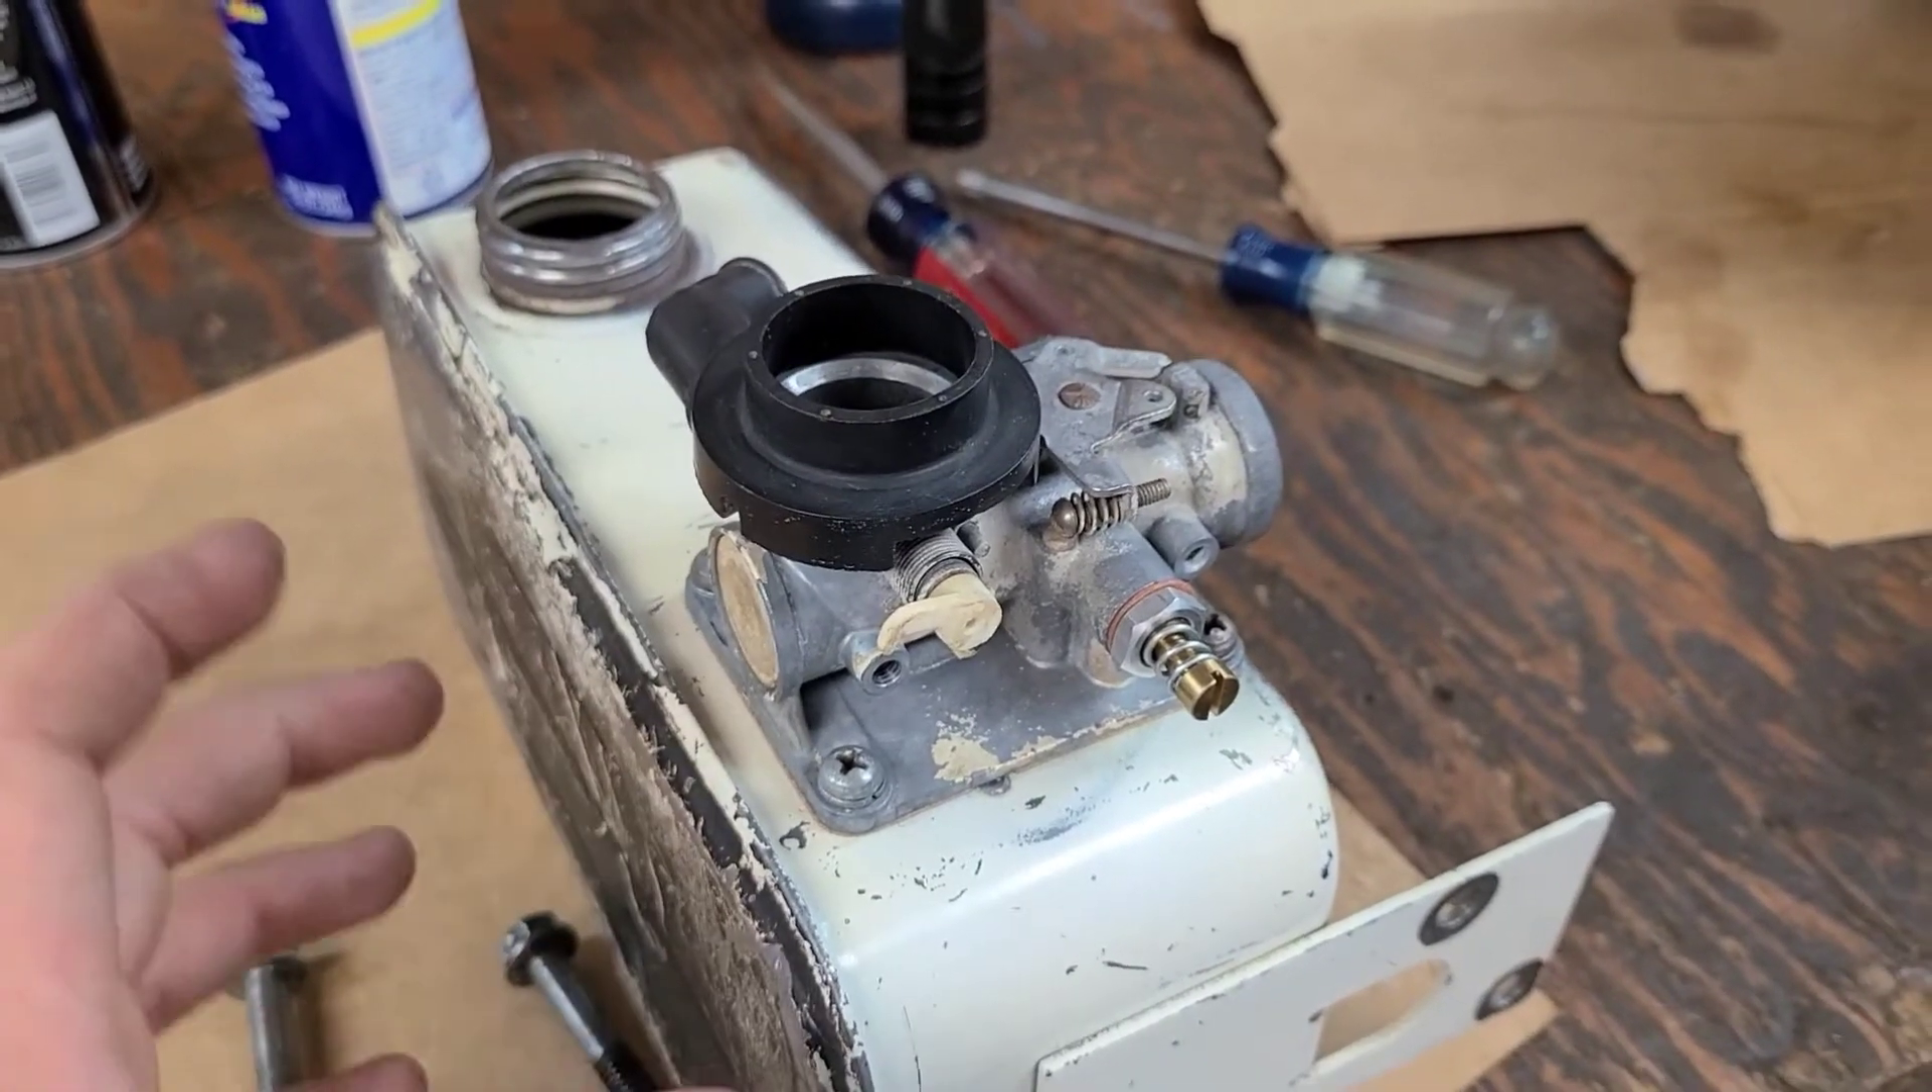Things are moving along smoothly so far uh carburetors installed.